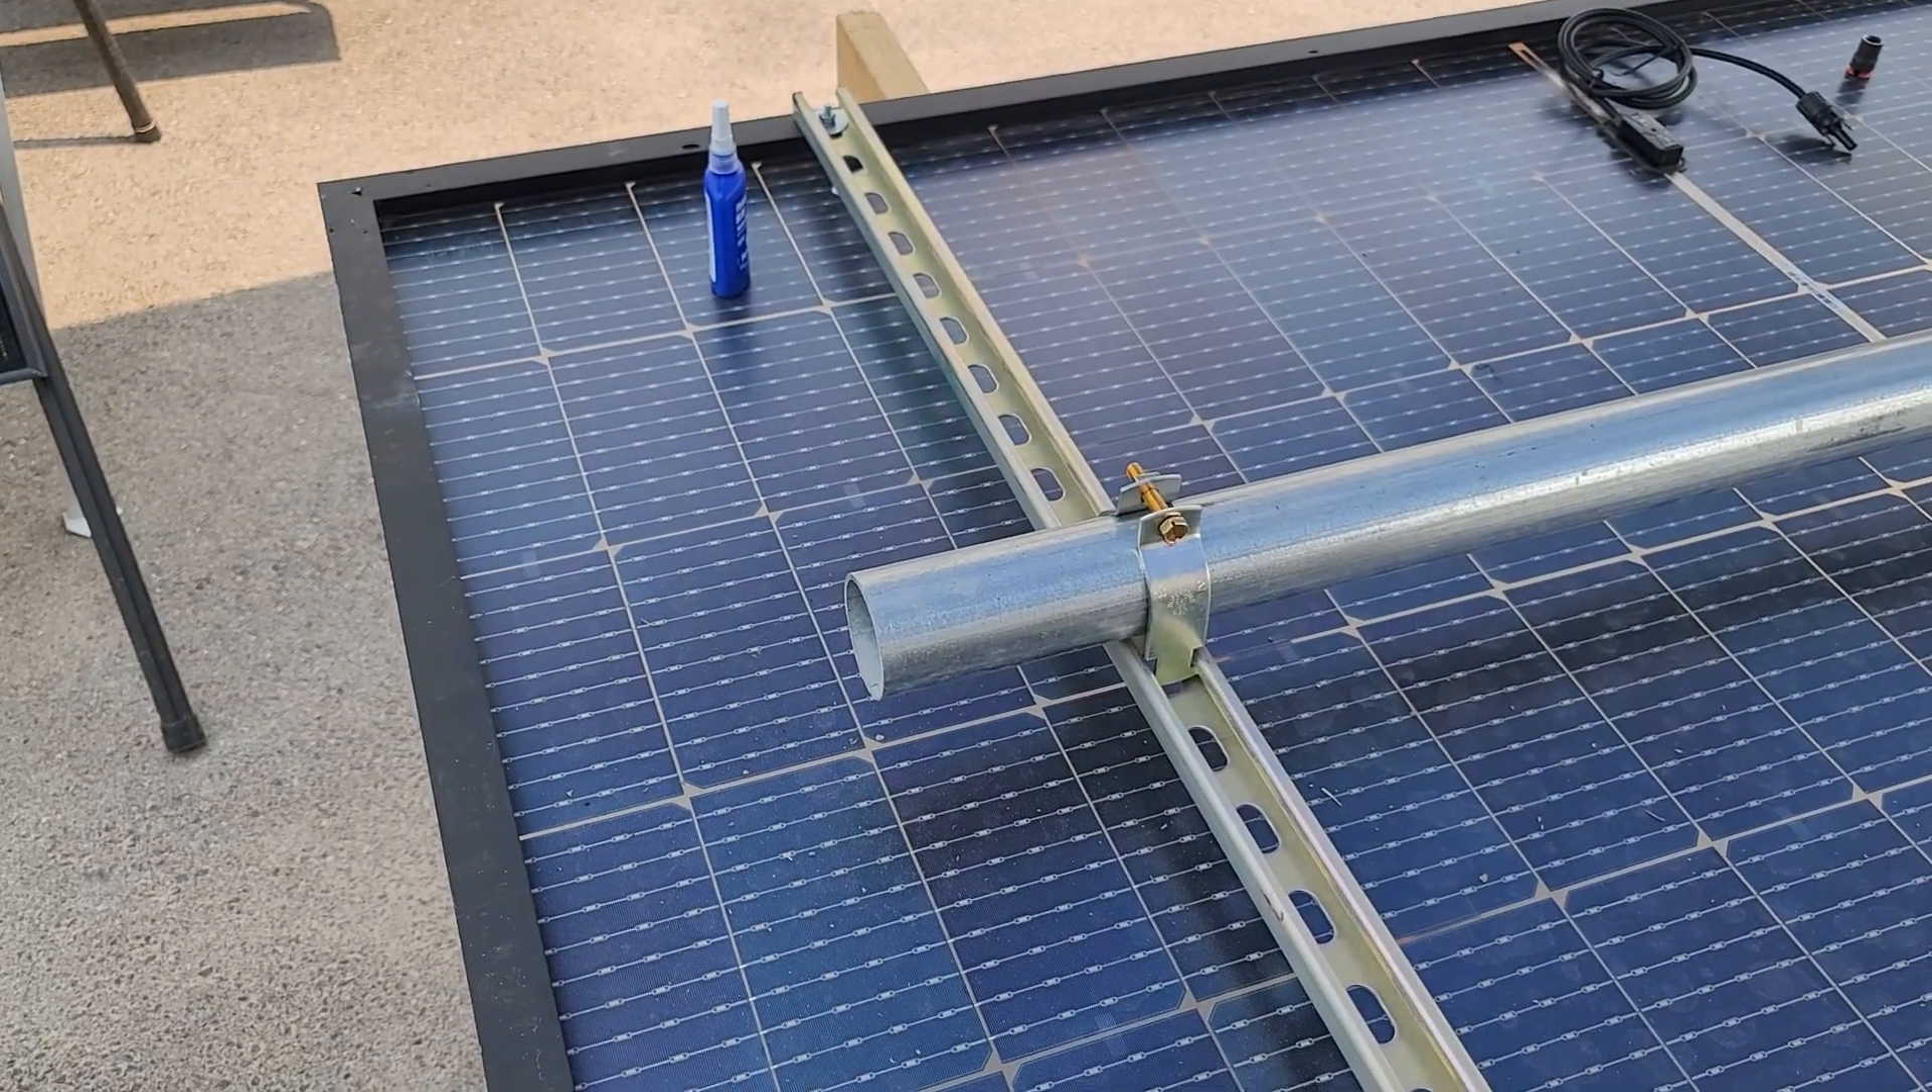You can see here one of the finished products of after putting on the unistrut as well as this three inch galvanized pipe and it's going to go on a top cap here that I'll show you in one second.